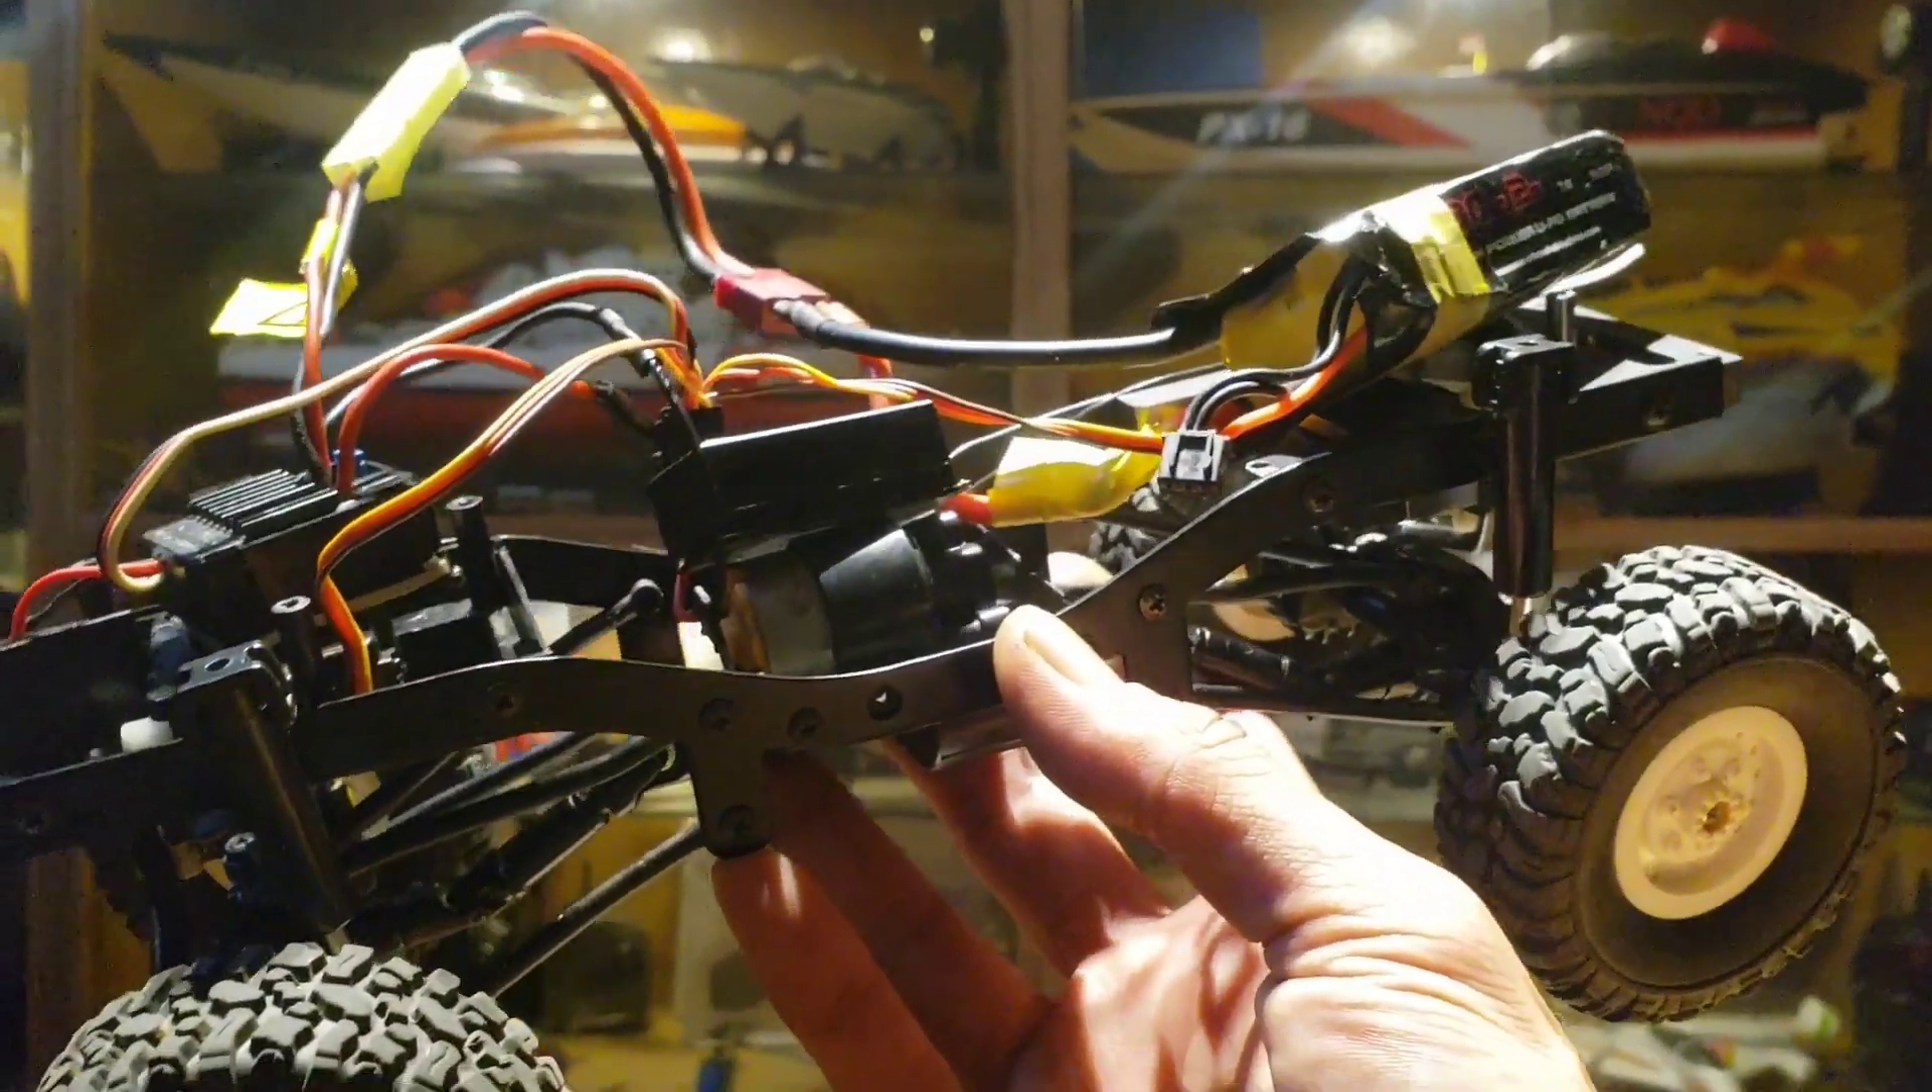I have connected this 2S LiPo battery.